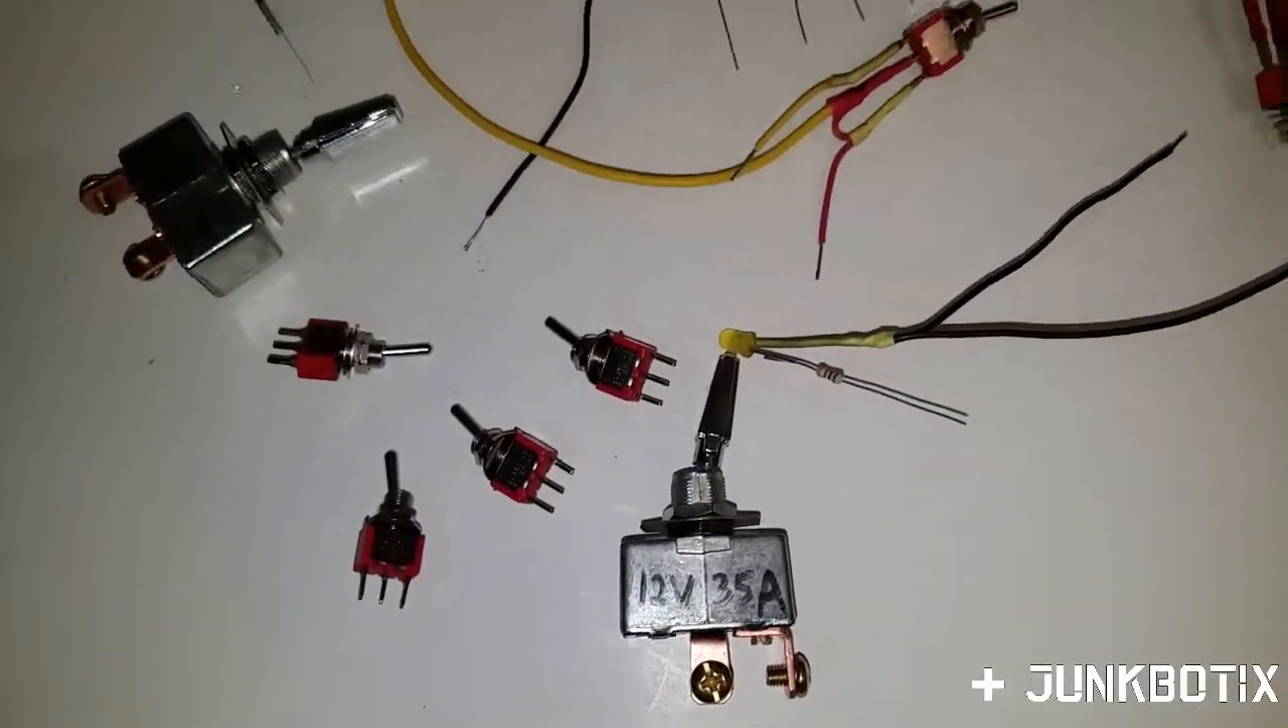Now you may notice that I don't have all the switches hooked up and that's because I'm not going to need them all.